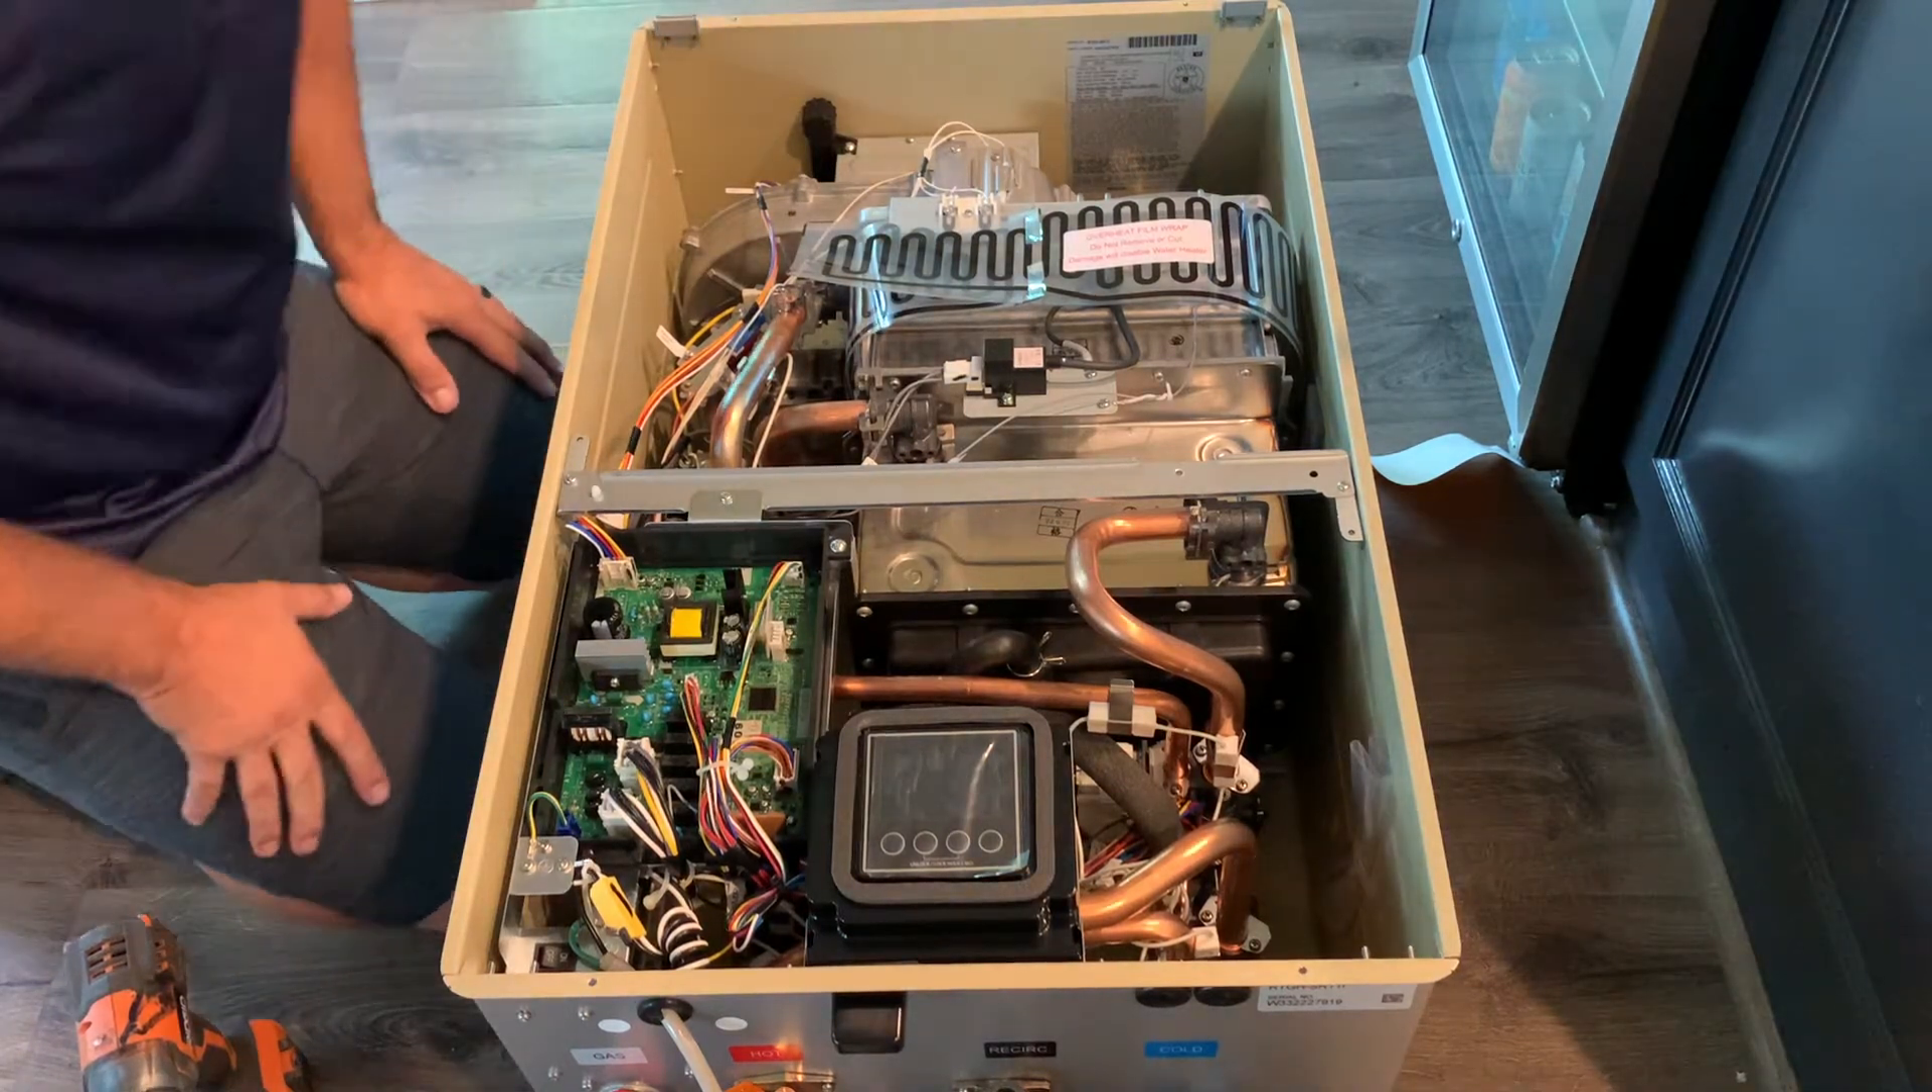So with the front cover removed, we're going to see some familiar things.